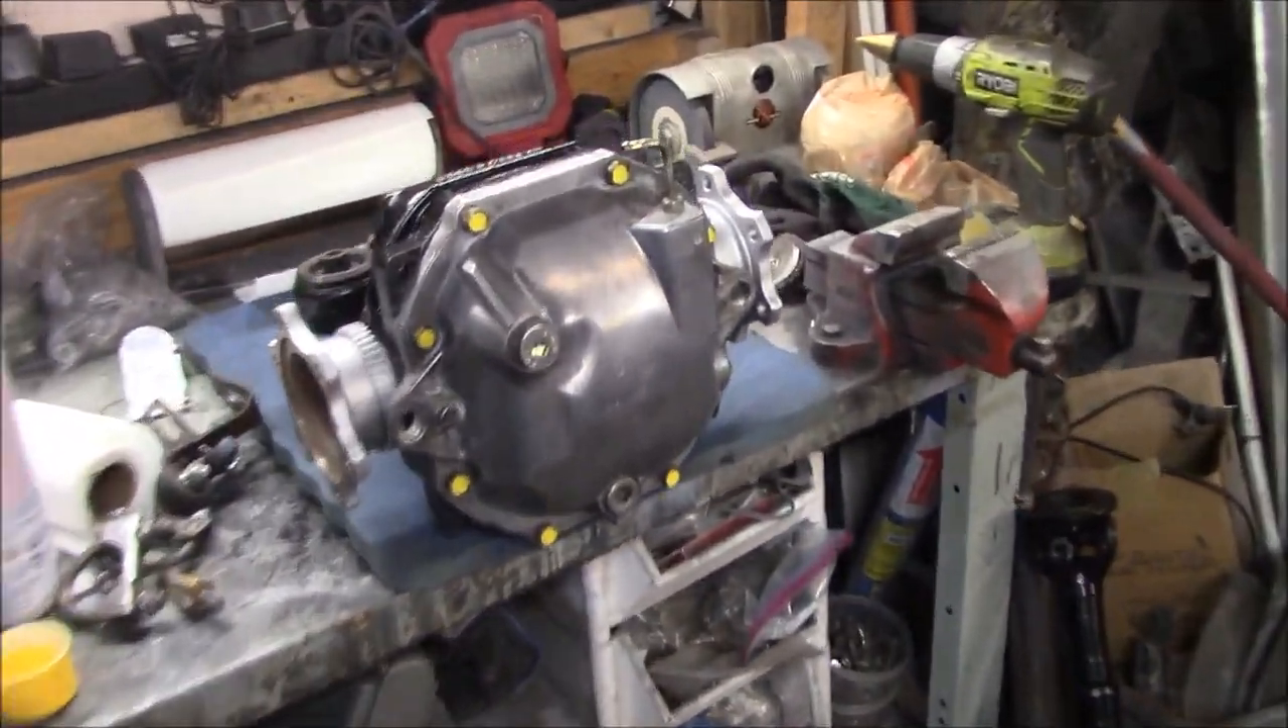Obviously we got the cover on the differential.